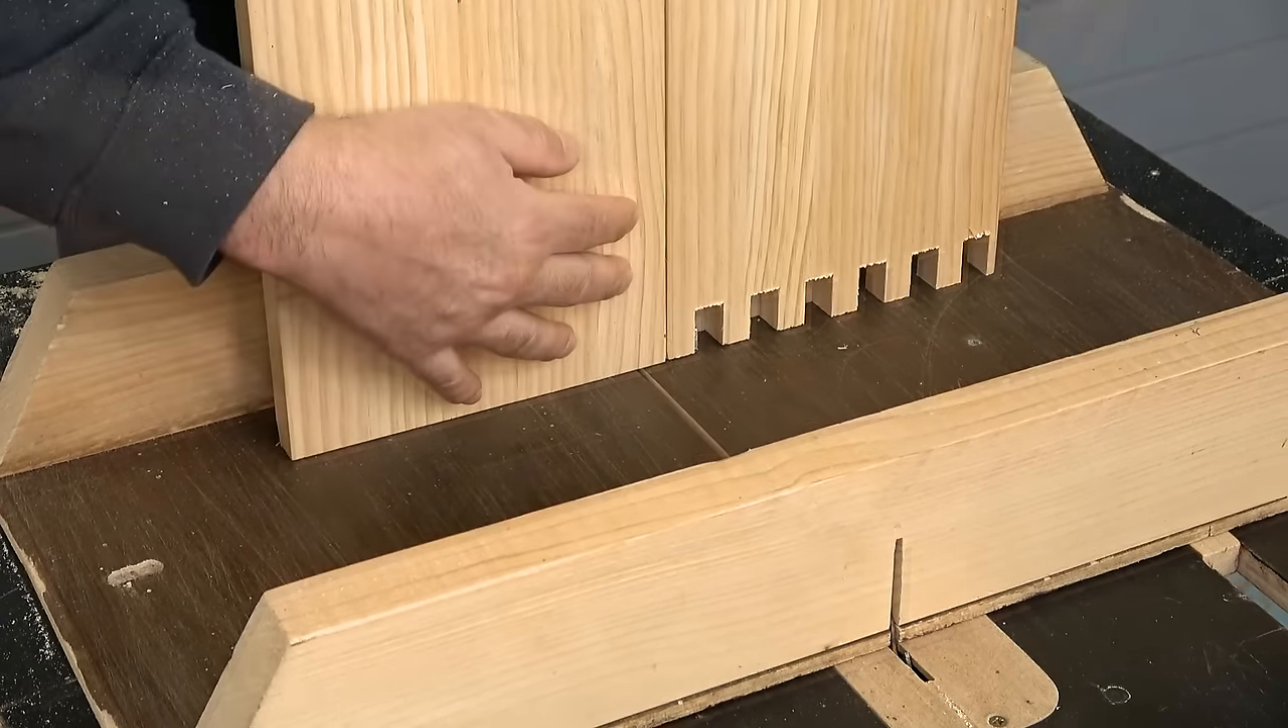He colocado la segunda parte de trabajo contra la primera parte.